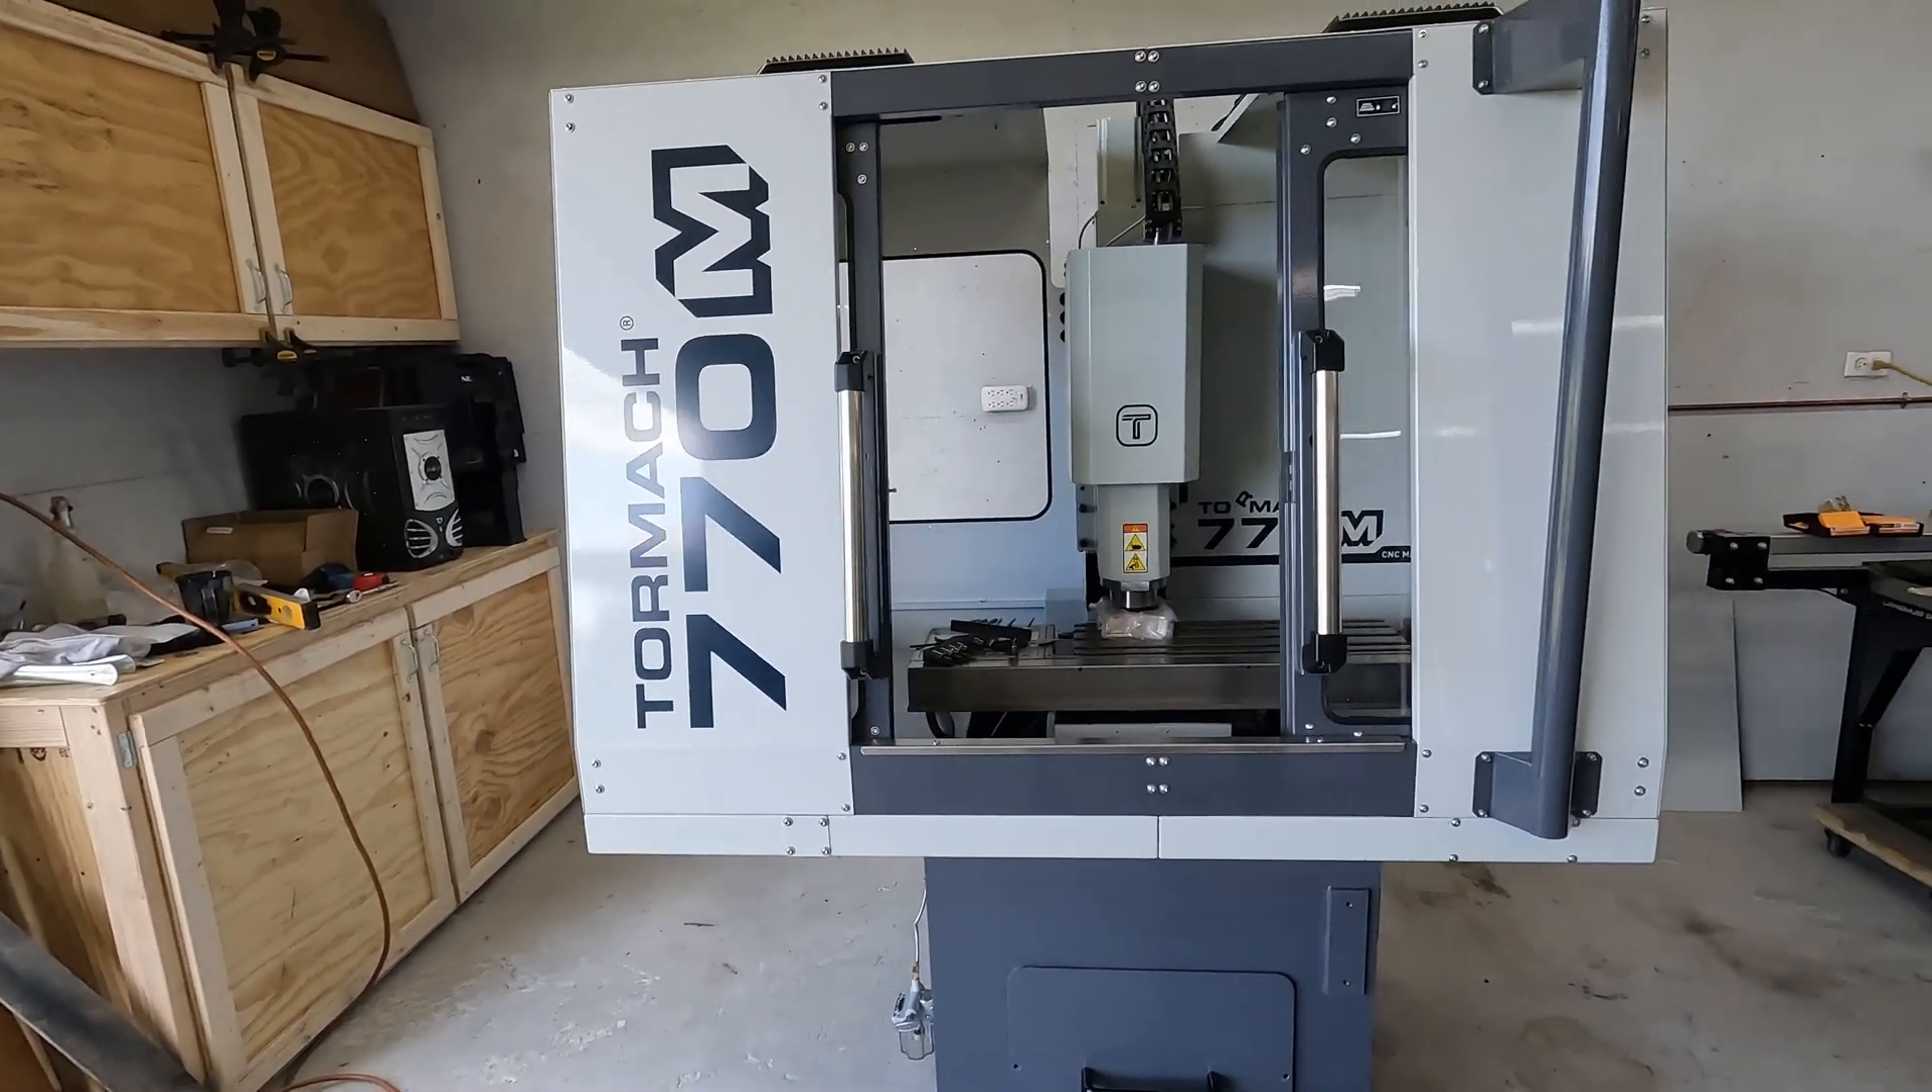Um we got the enclosure on yesterday.